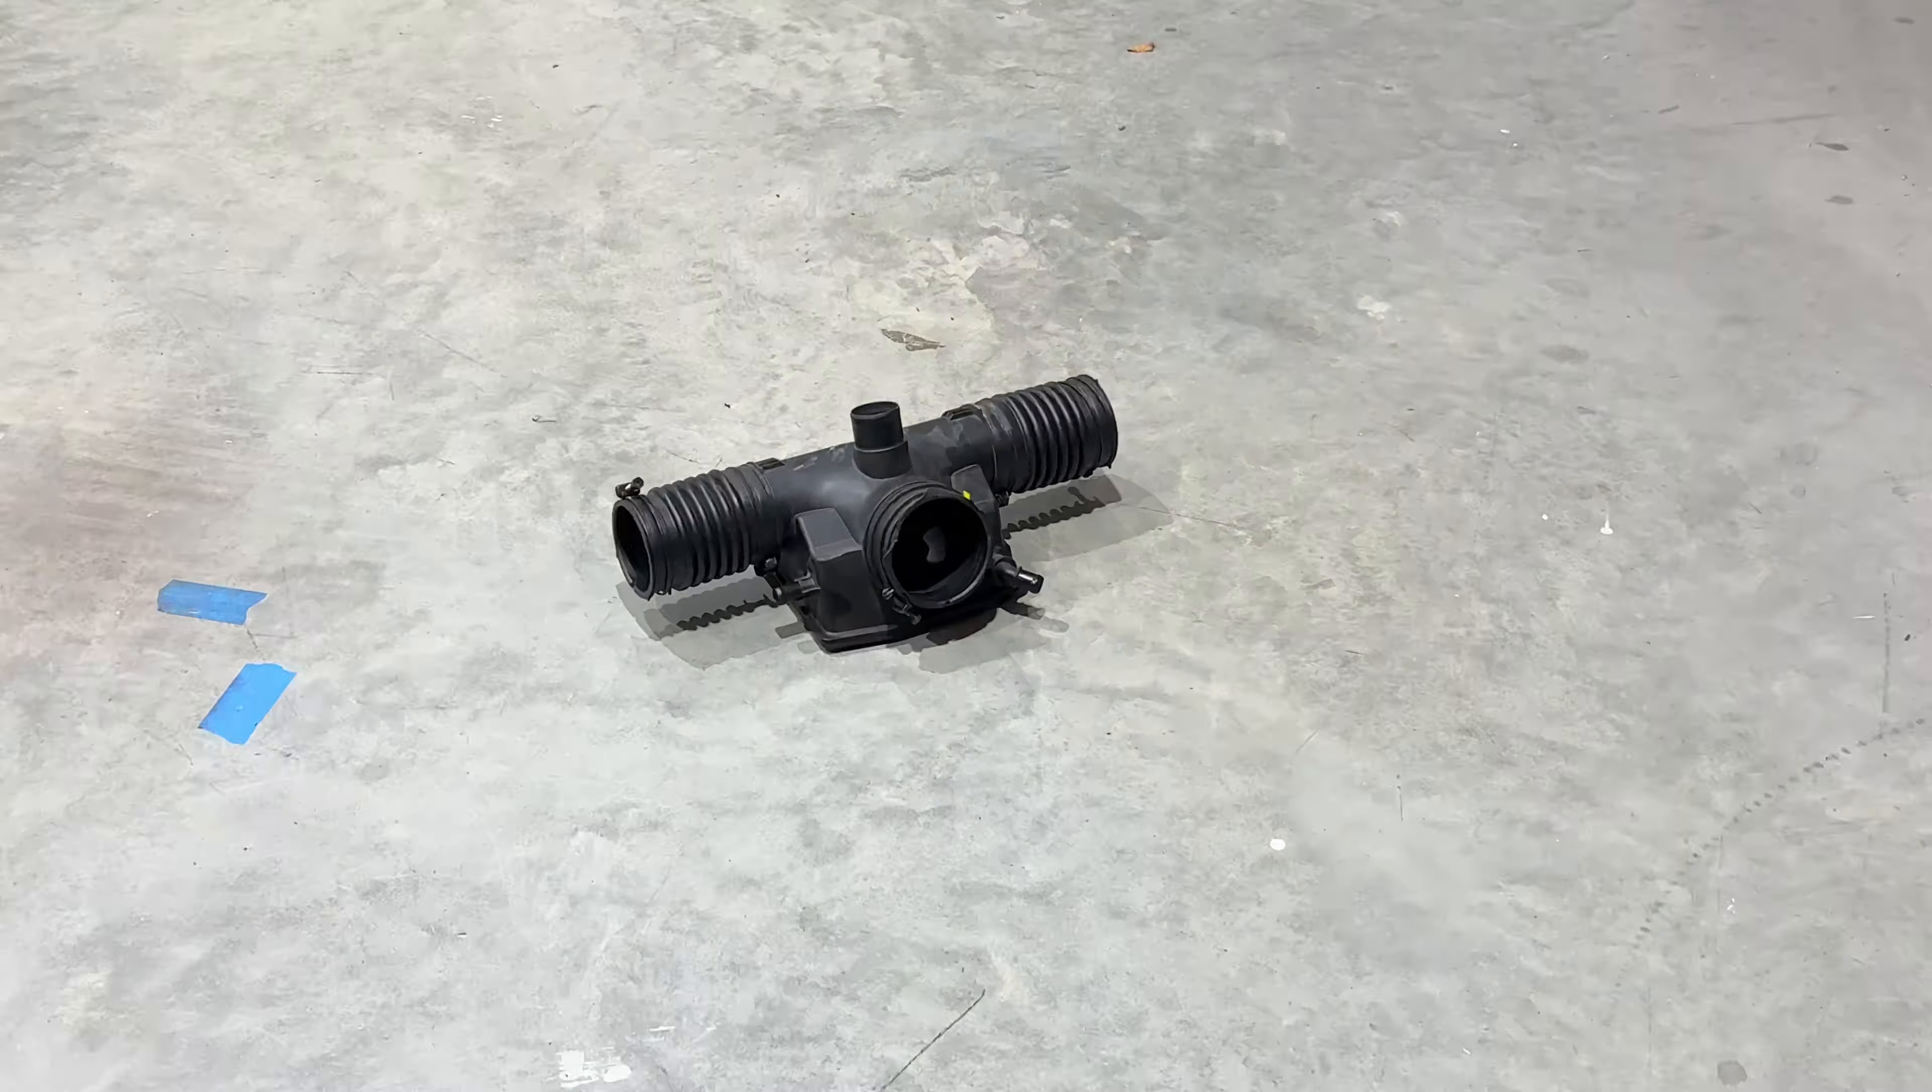The intake is off the car.